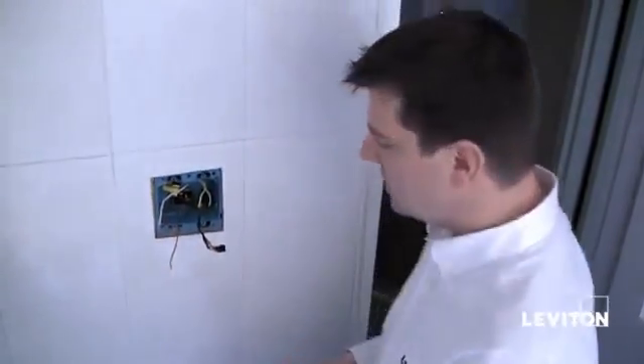So I've gone ahead and removed both of my old devices and unwired both devices.